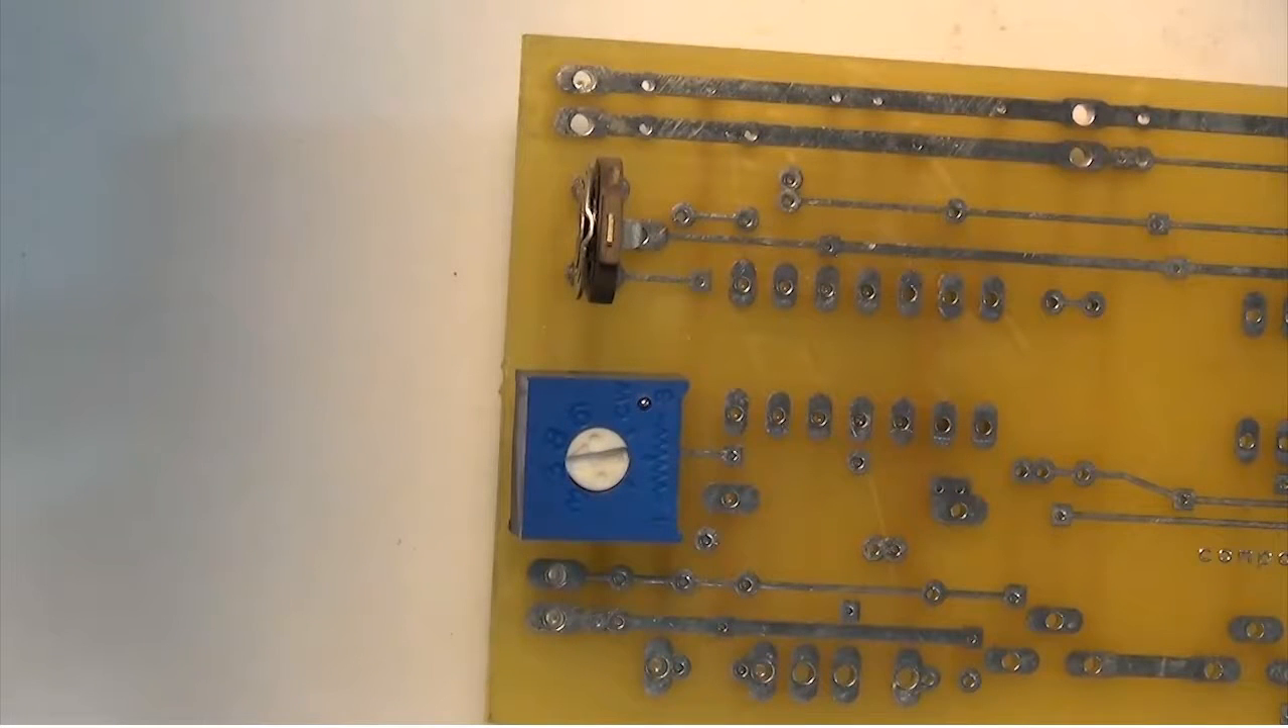I have the second trimmer mounted into the circuit board.